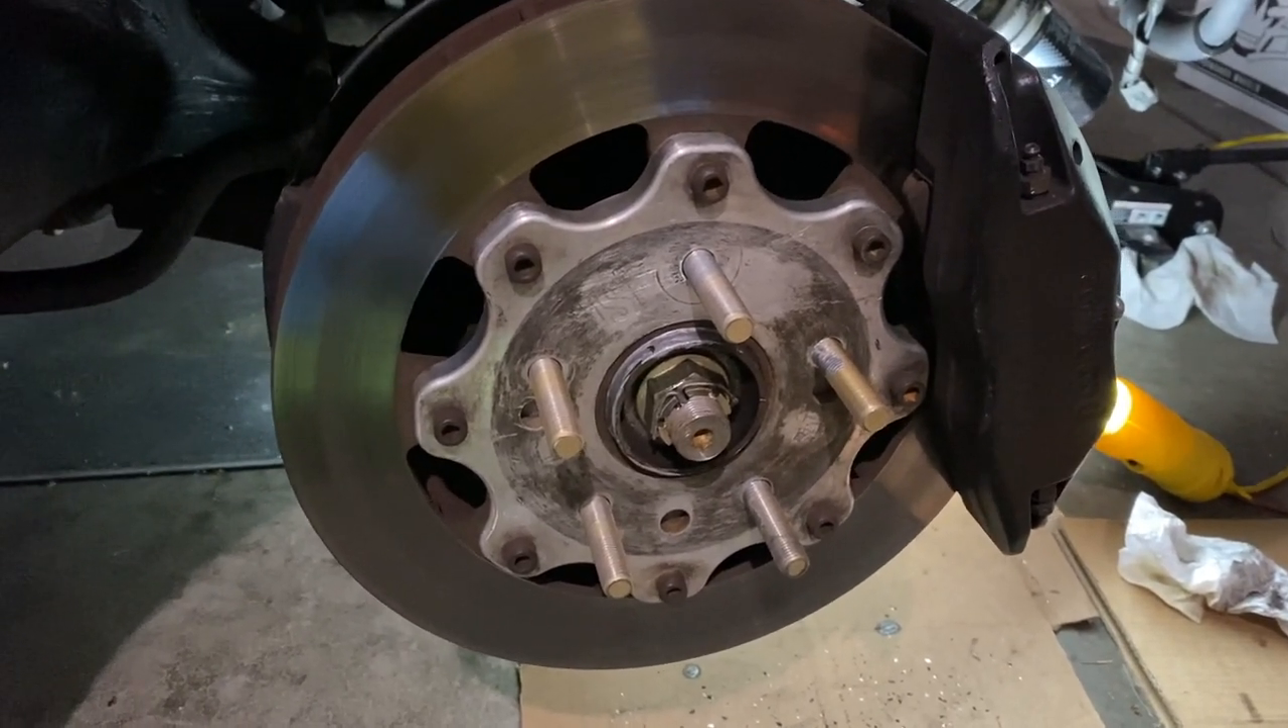Well it took me more hours than i had planned but i finally have the extended studs installed.